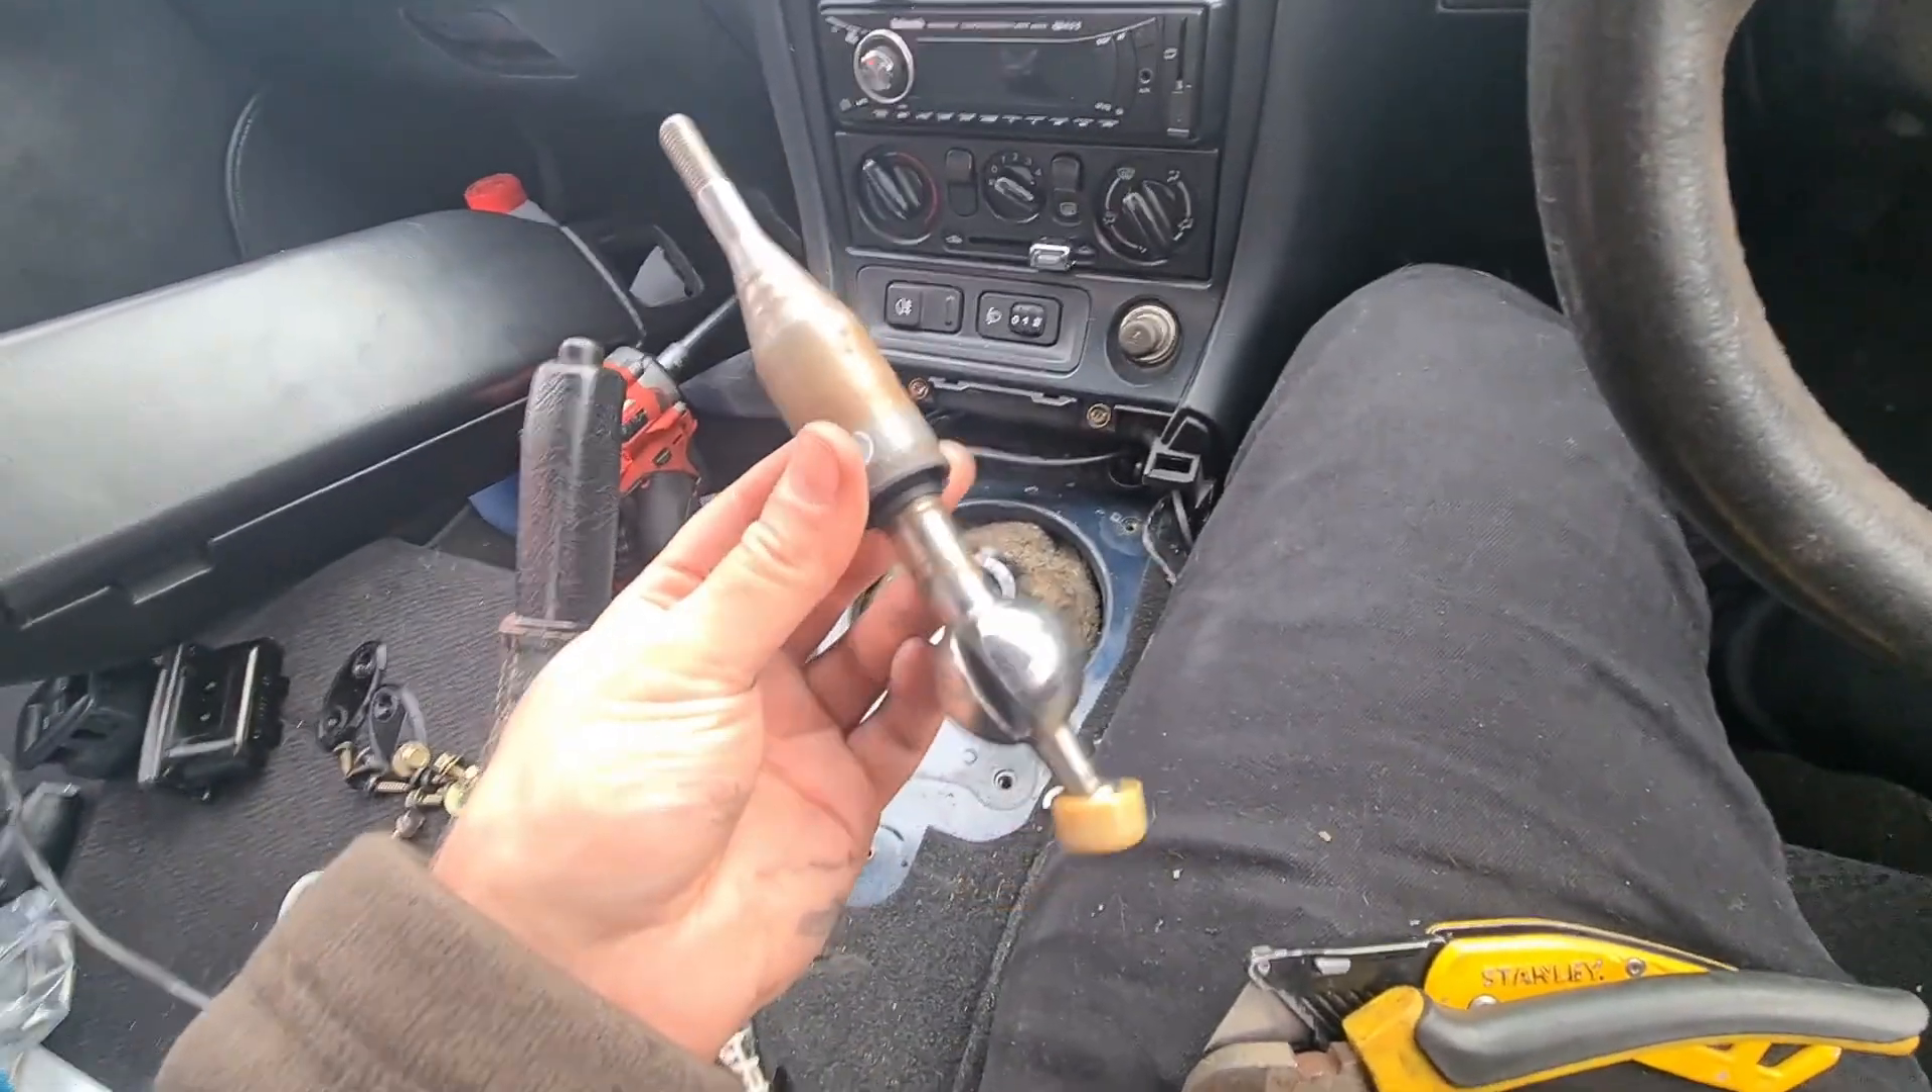Okay, so, I've stripped down my shifter.